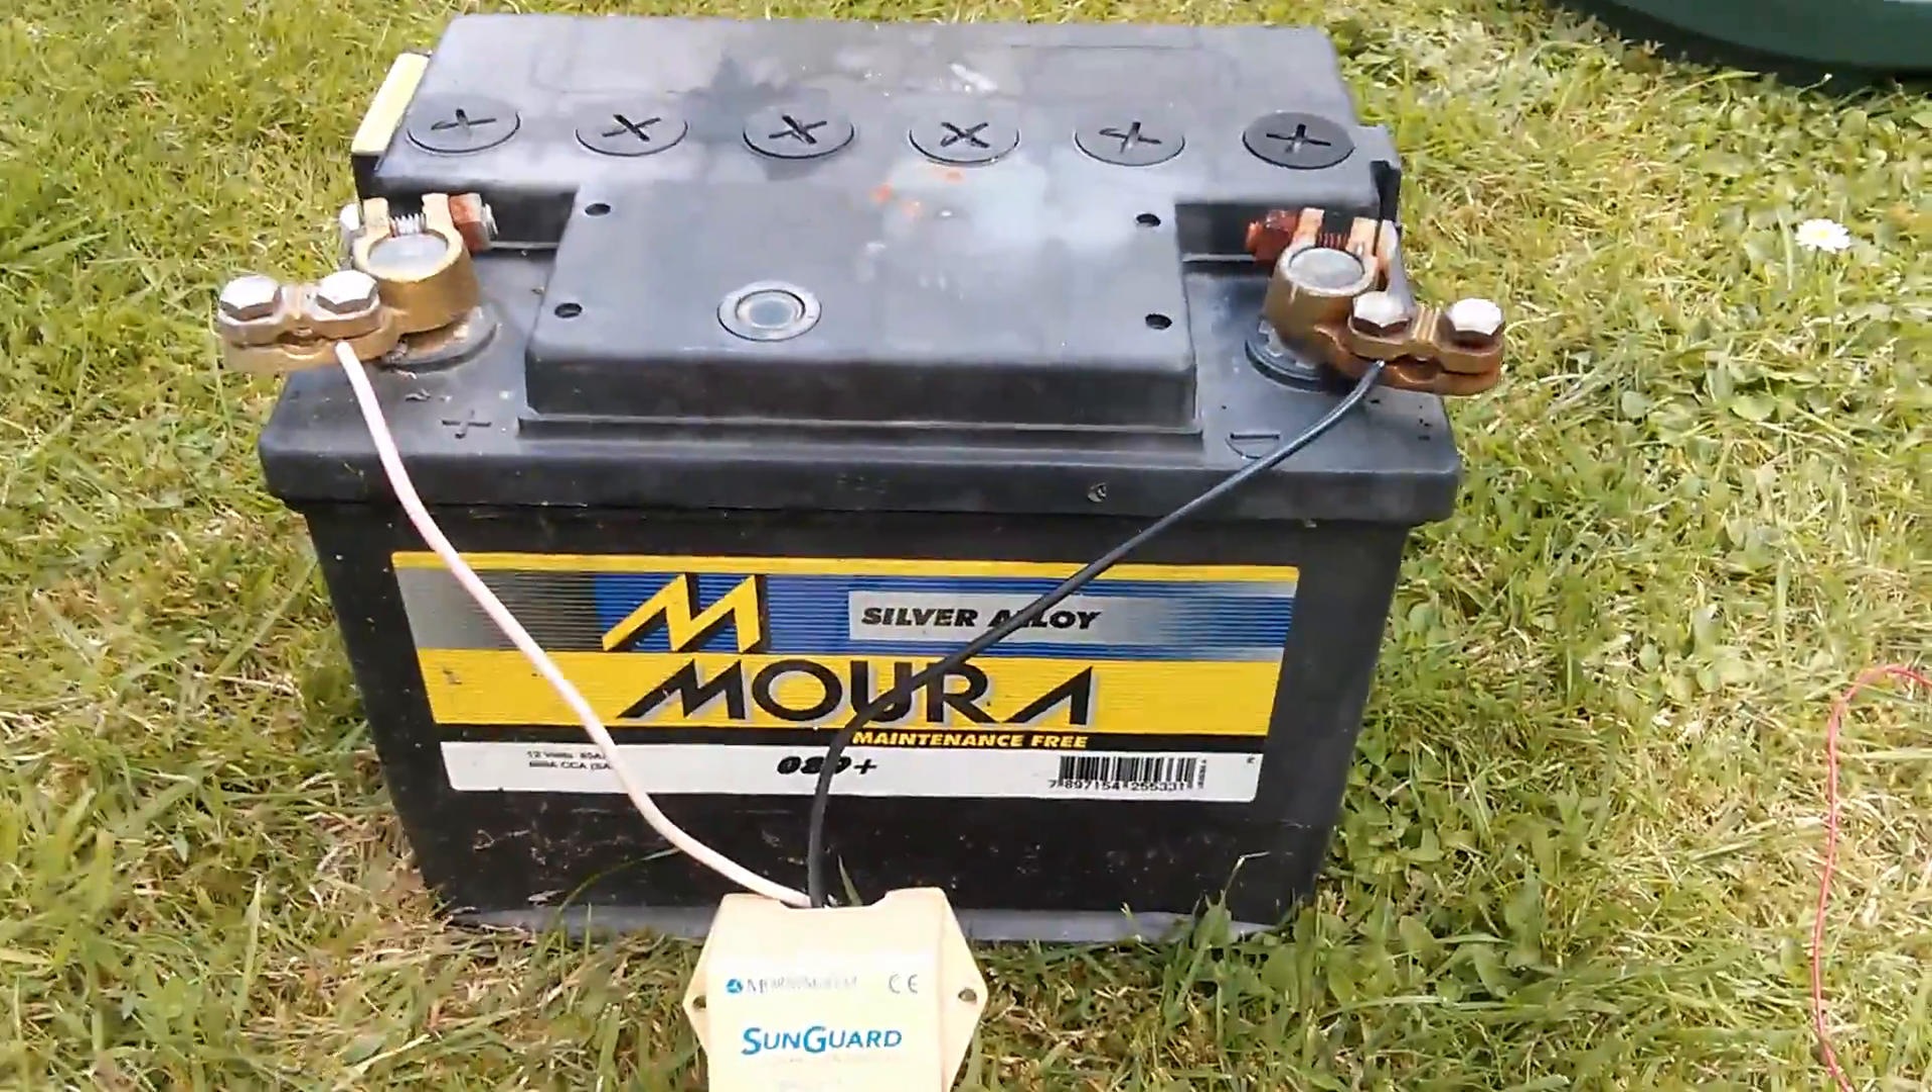So I've kind of bodge connected the positive and negative to the battery terminals.